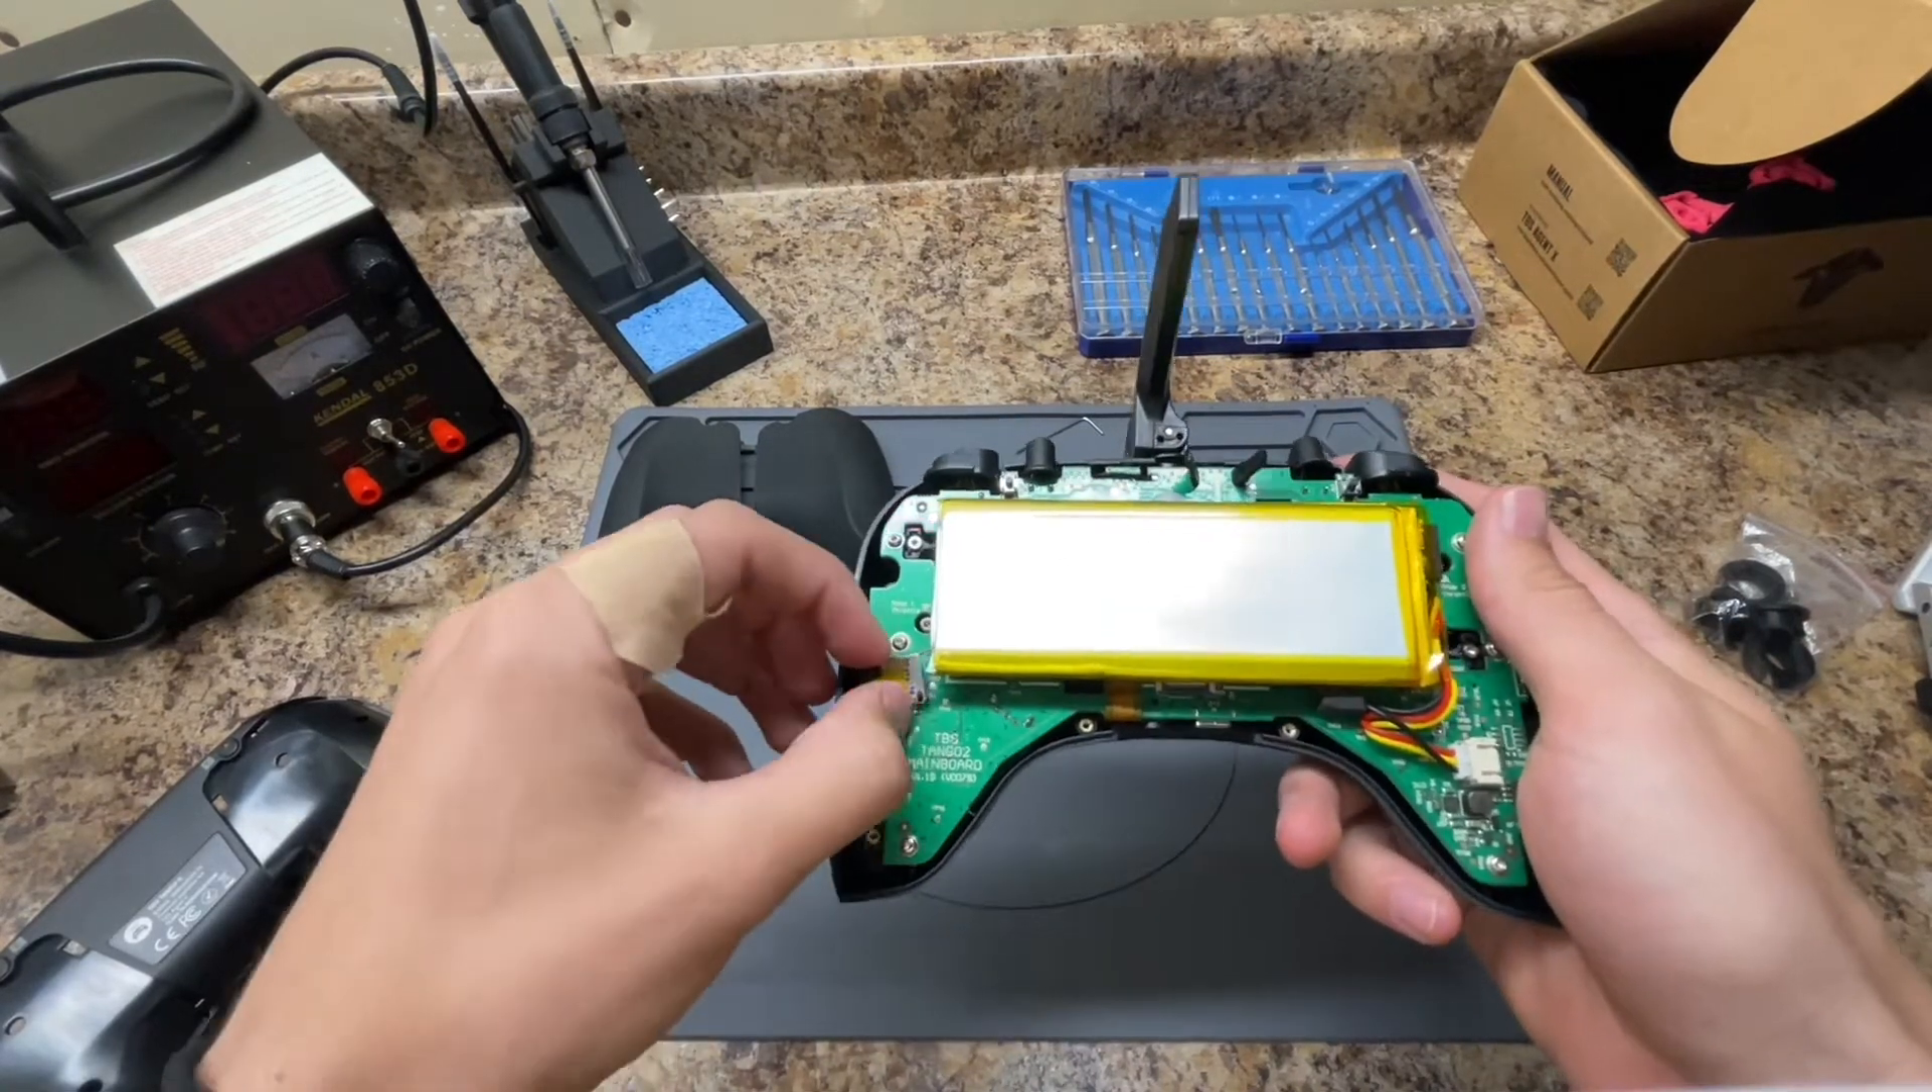Okay, so once you've gone ahead and removed these six screws, the back of the controller just comes right off like that, exposing the battery and the motherboard.